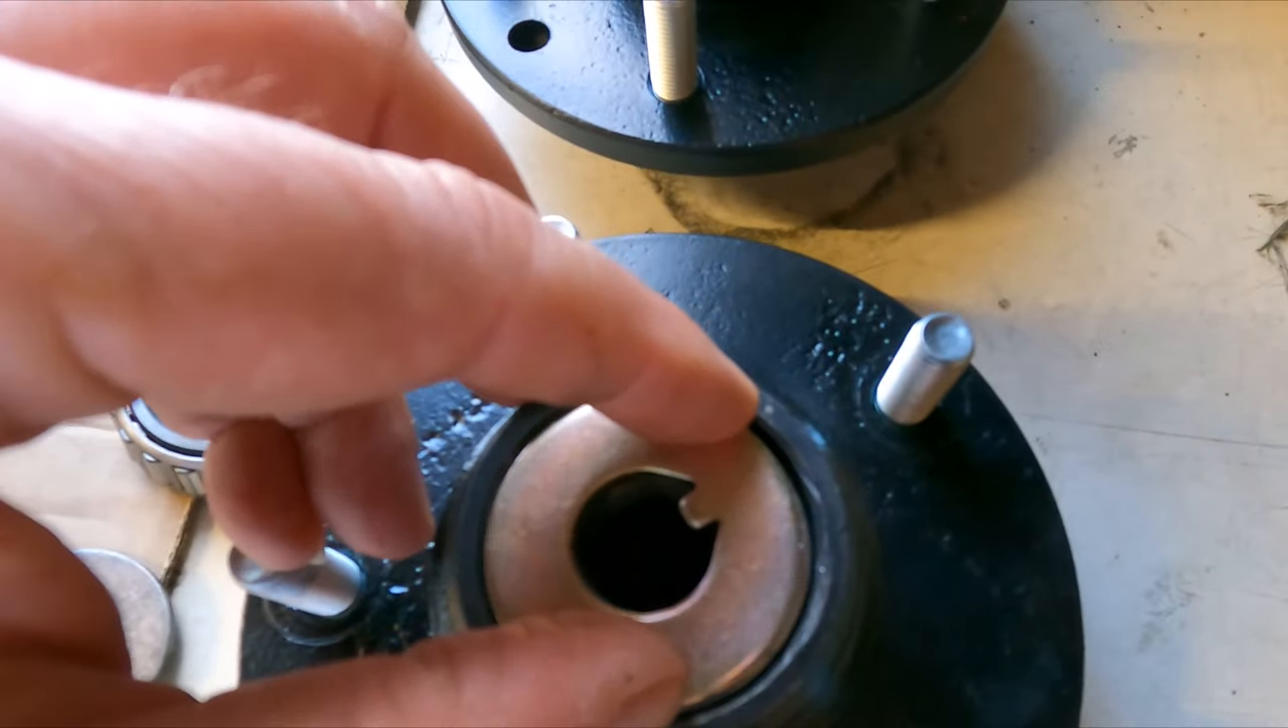The large tri-five spindle washer uh literally takes up the whole entire inner diameter of the hub so there's no way to get the dust cover to fit over that.